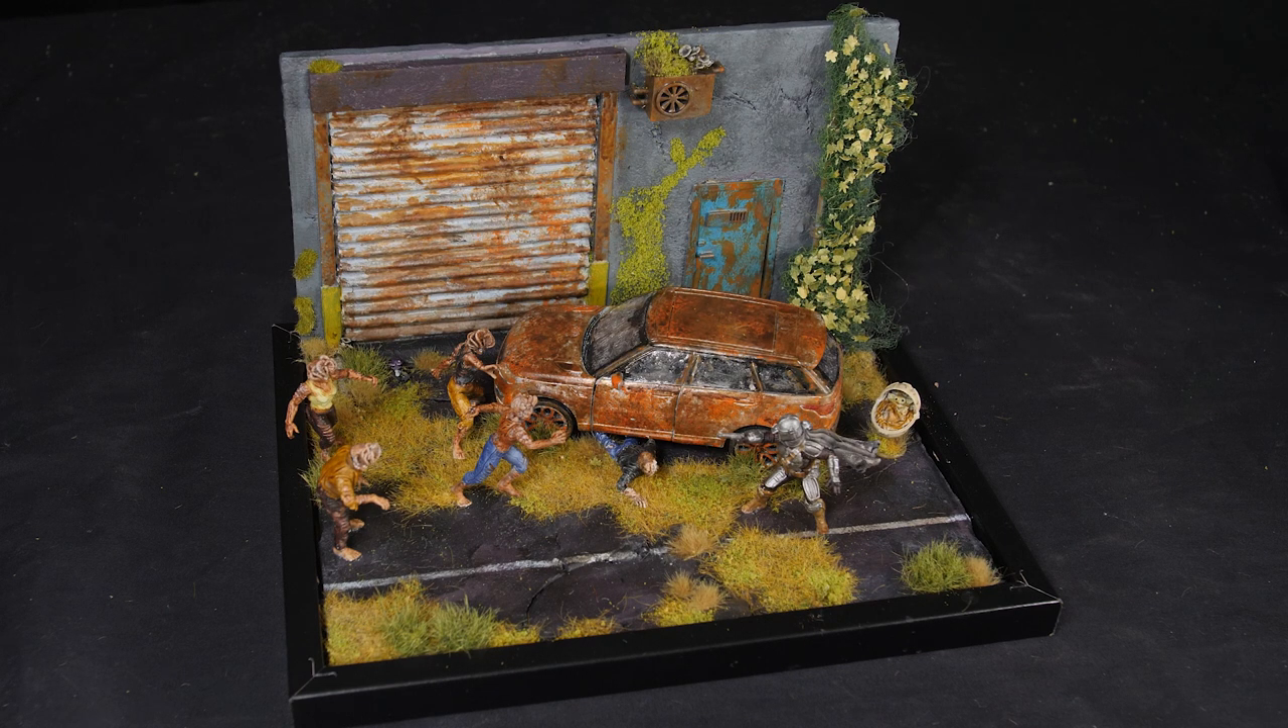Finally, we put the finished build in its frame, and there we have the diorama for the crossover that we didn't know we needed.